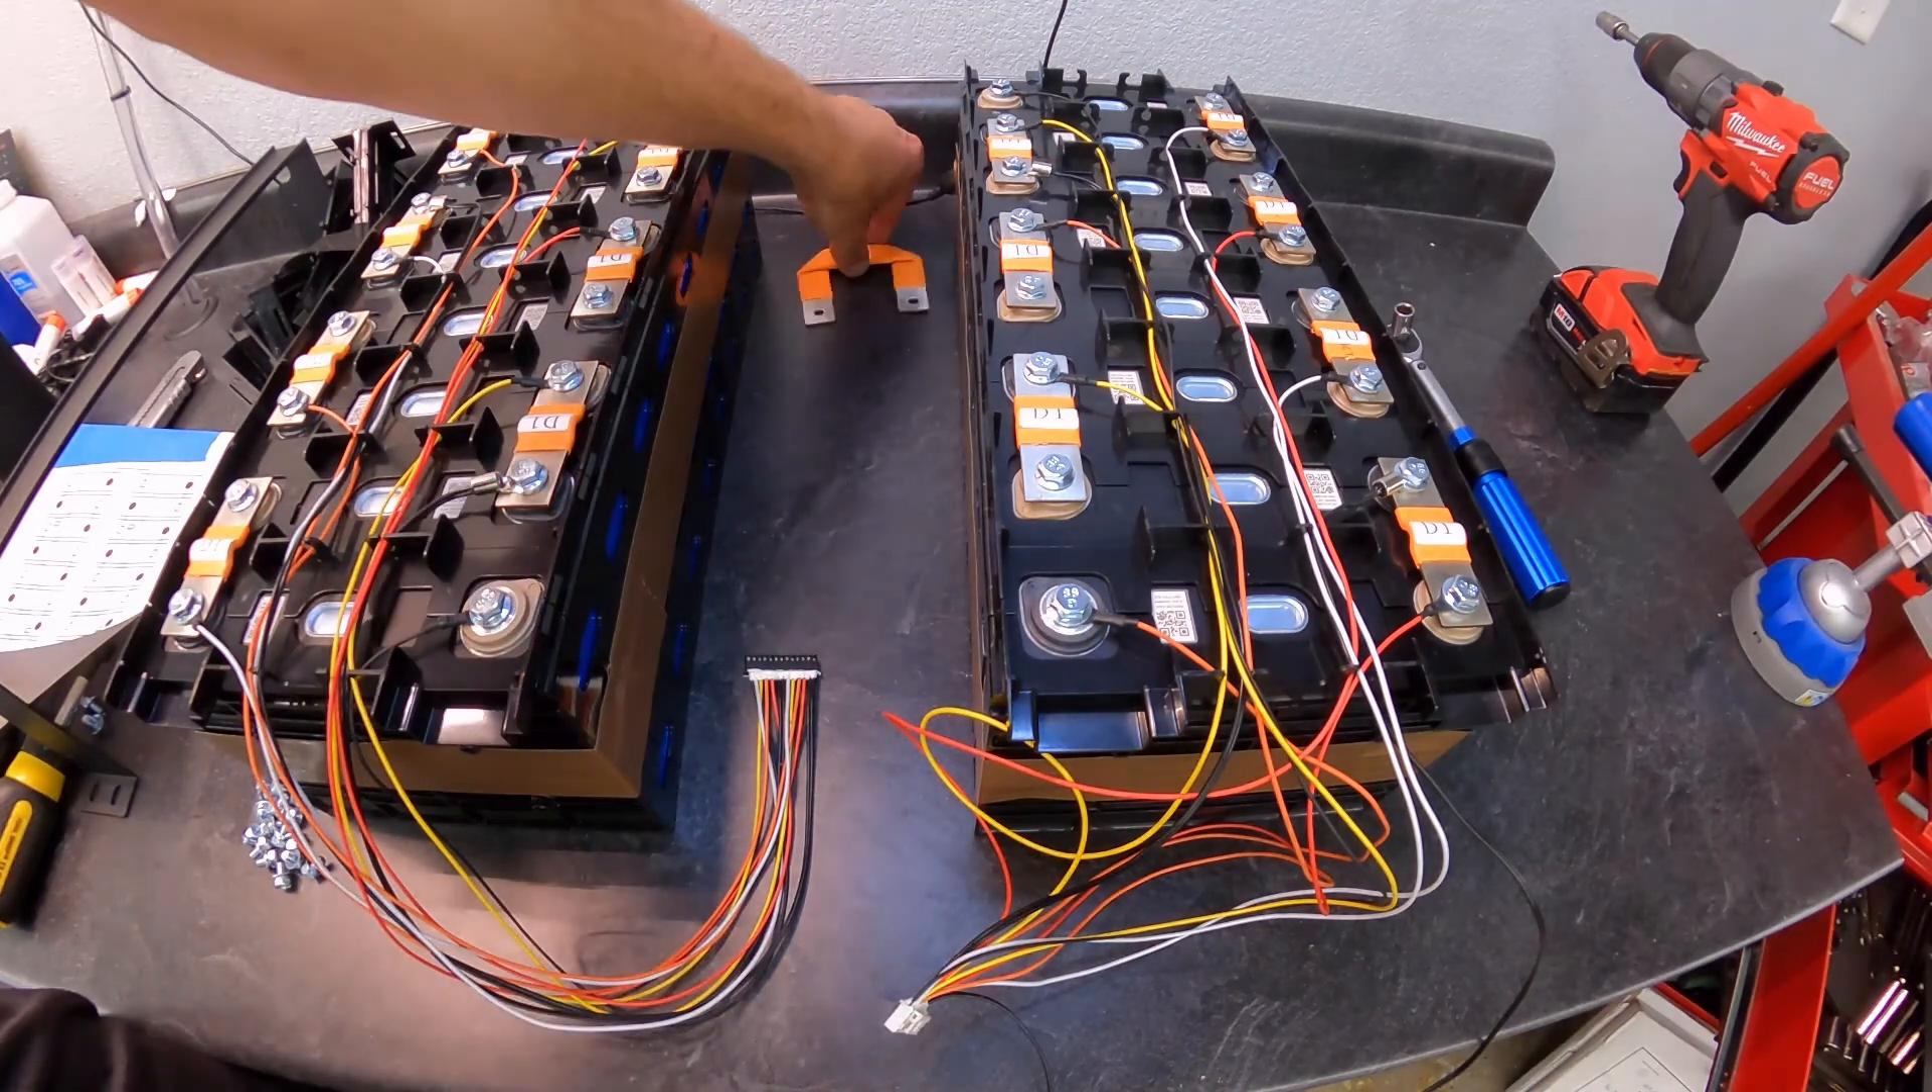I haven't connected these two packs yet but when they do connect they're gonna go you know with this post to this post and then we'll have a 48 volt pack.